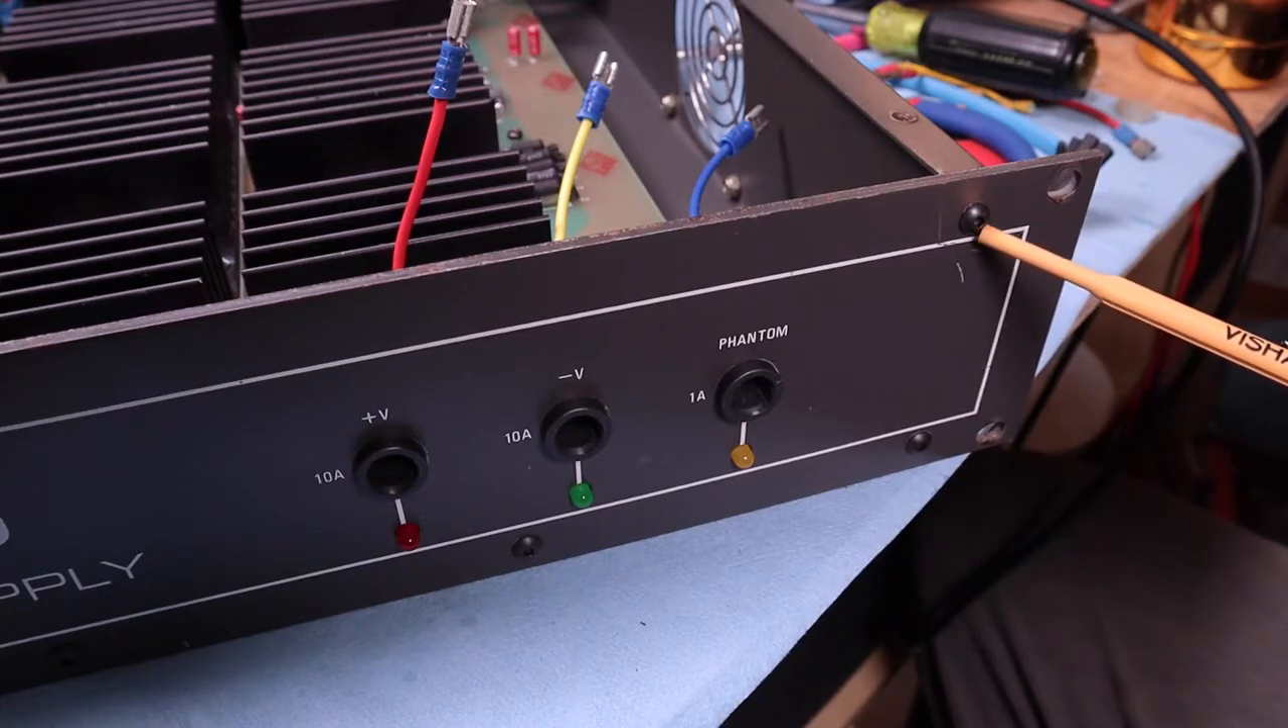Okay I've got the front panel reinstalled I've put in new black oxide socket head cap screws I've coaxed the LEDs back through the front.